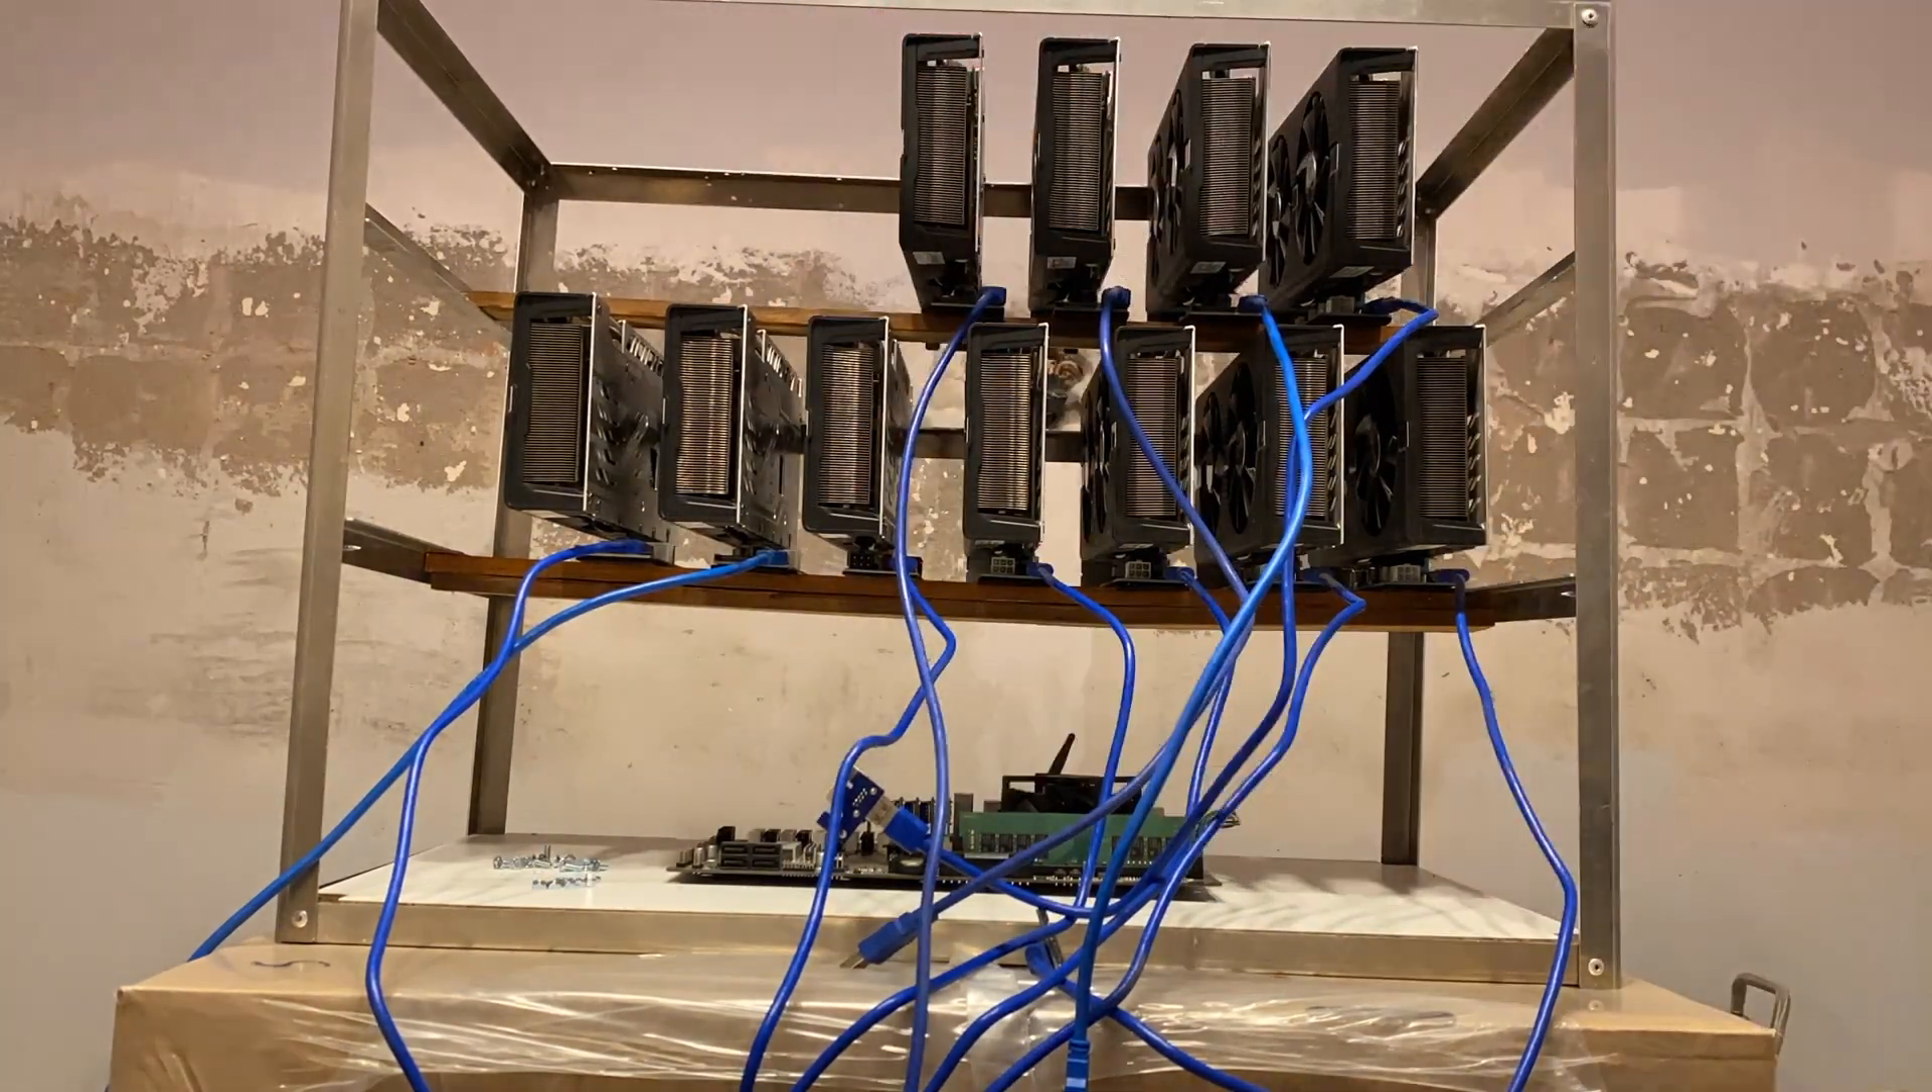All right, so we have our GPUs in place.